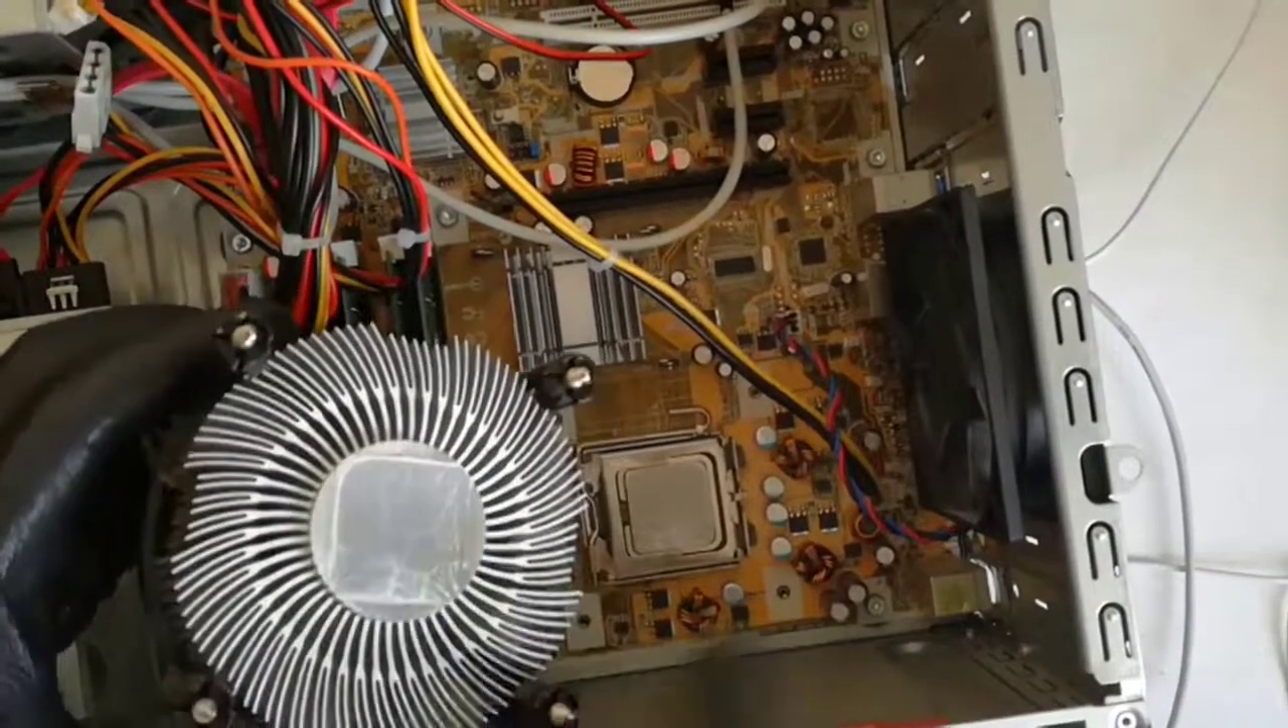Finally I remove the heat sink, and you can see the thermal paste on the heat sink and CPU.